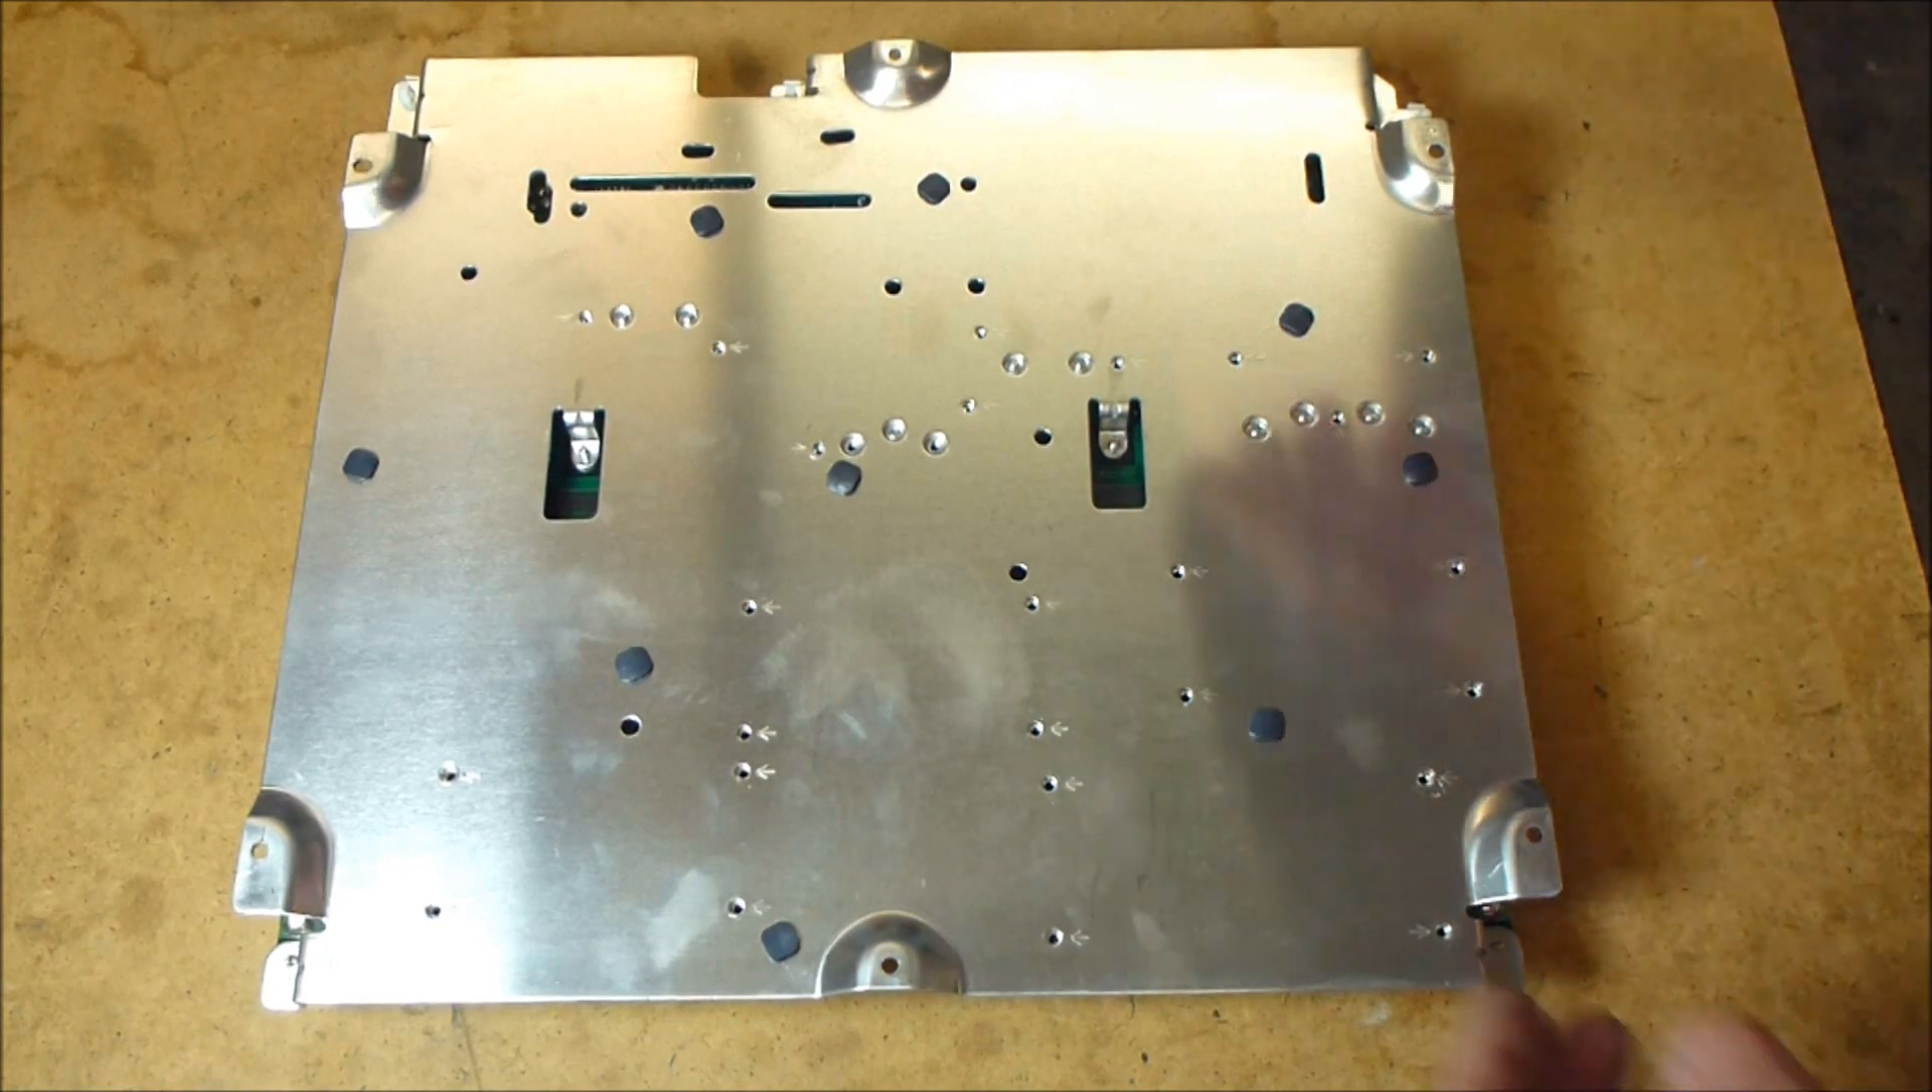Okay, so I've got all the screws out of the bottom of the board.